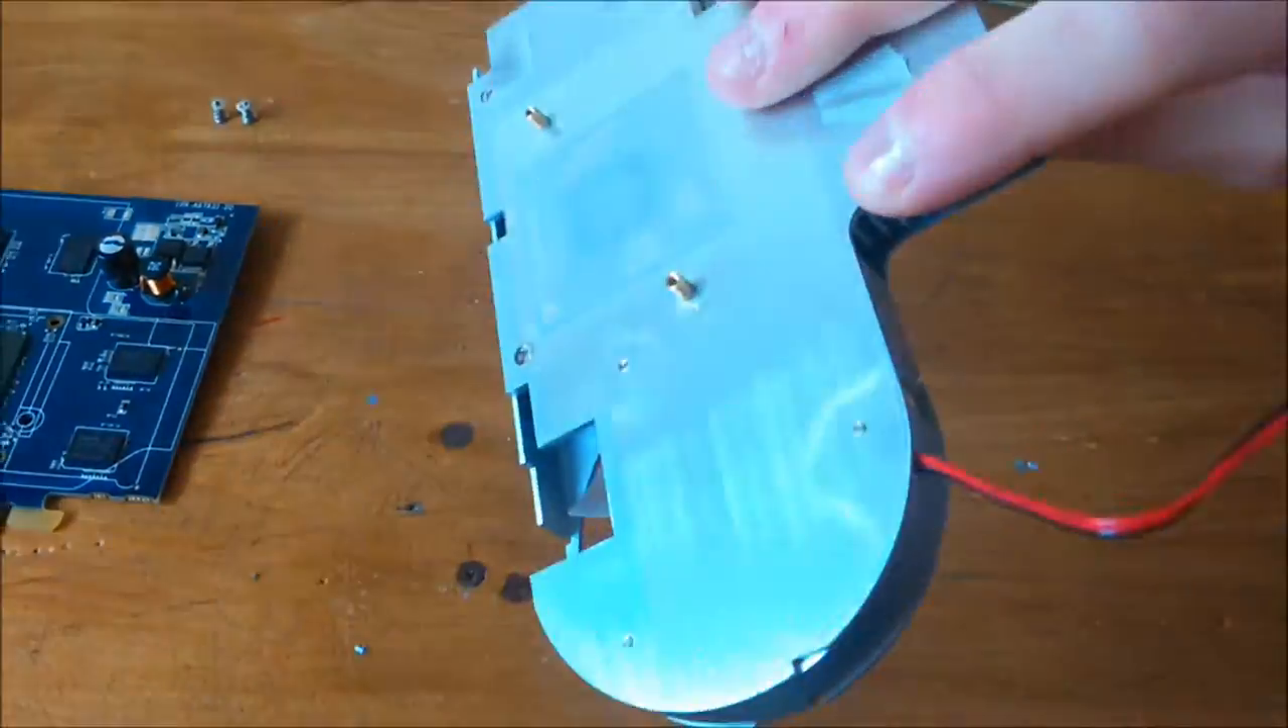Anyway here is the heat sink assembled like completely now i just need to put it back on the graphics card but first i think i might scrape off some of this thermal compound.